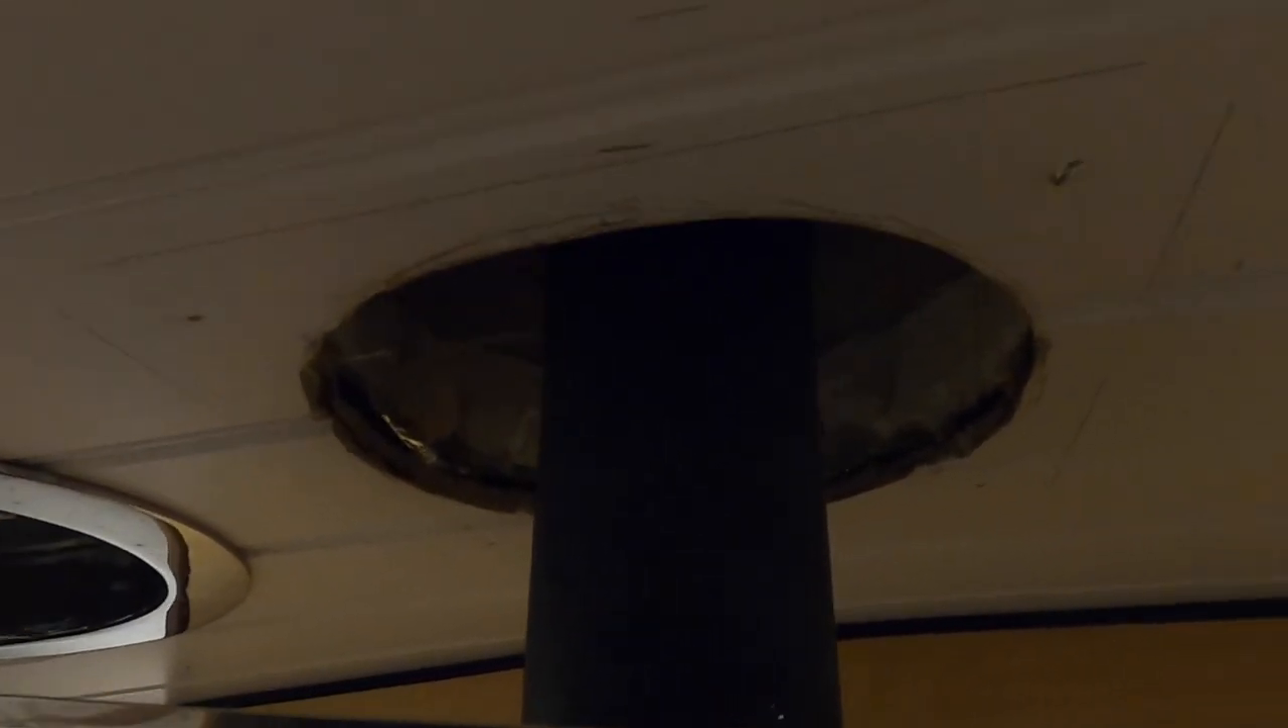I have yet to fill this void with um some fireboard and just need to screw this decorative piece up.